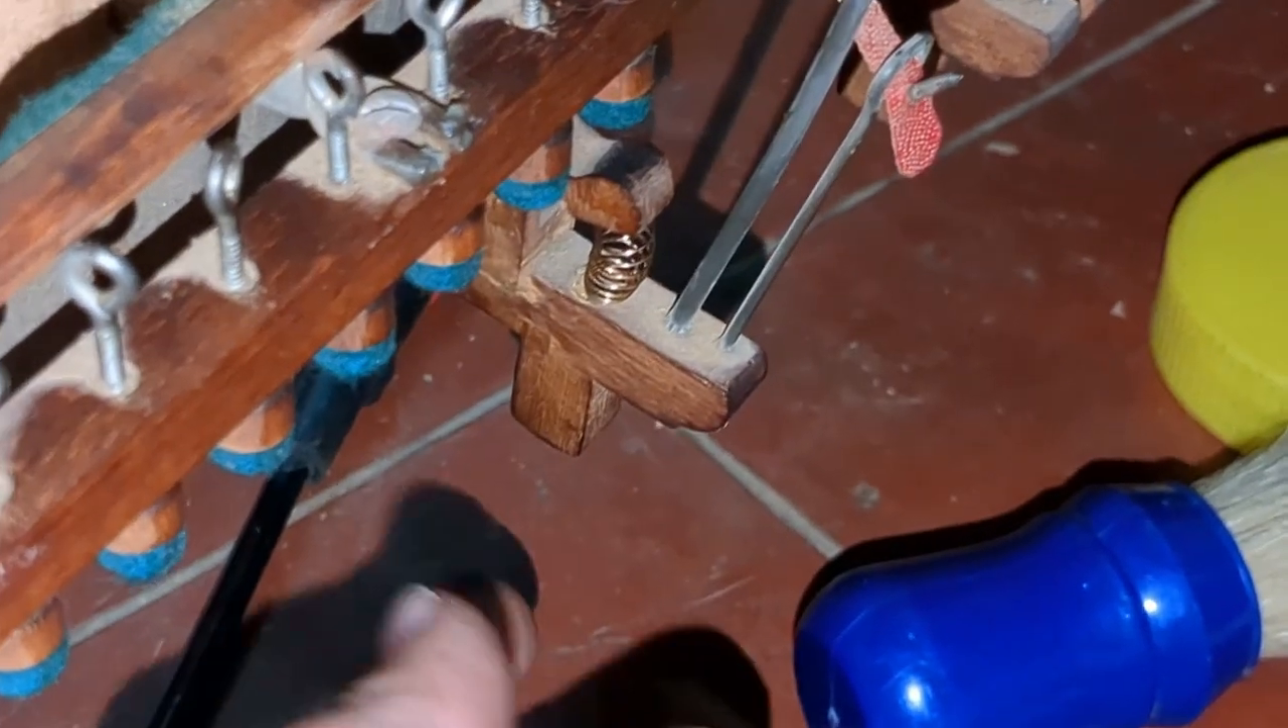I've put on a sparkly new spring just here.